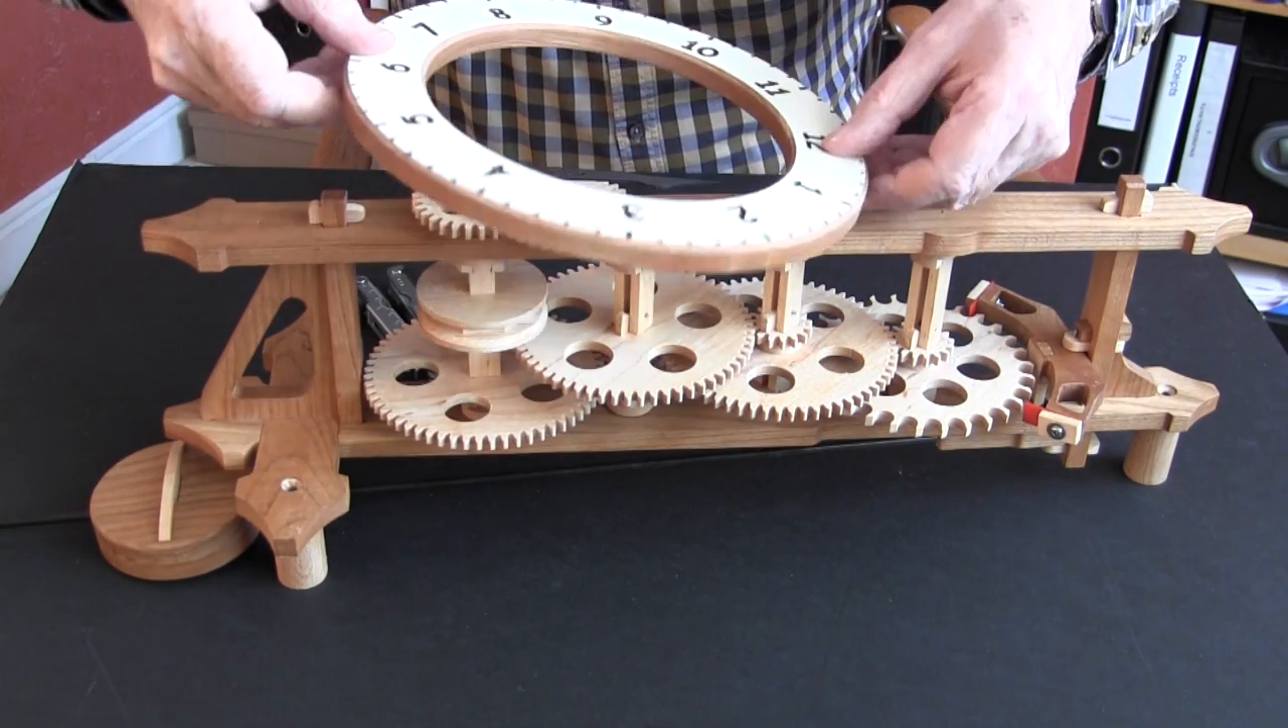That's that assembly finished. Now all we need is for the dial to be fitted.